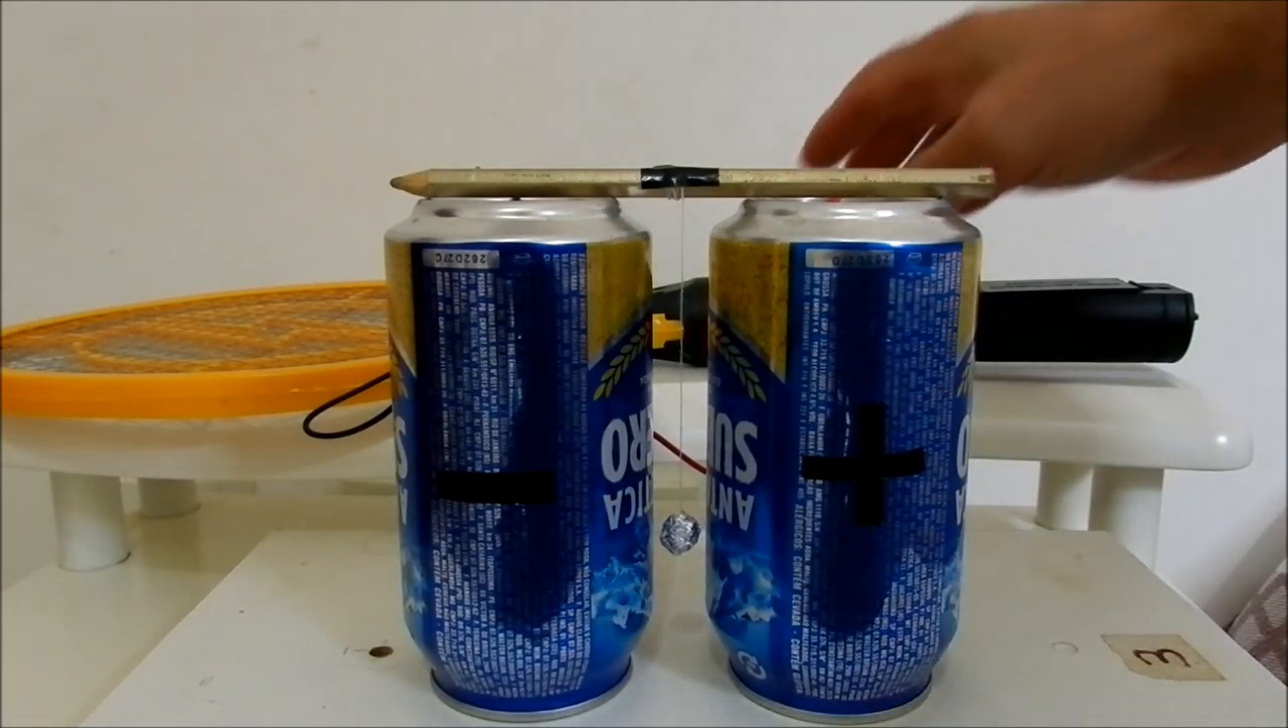Já posicionamos aí o pêndulo entre os eletrodos. Fios conectados, tudo certinho.